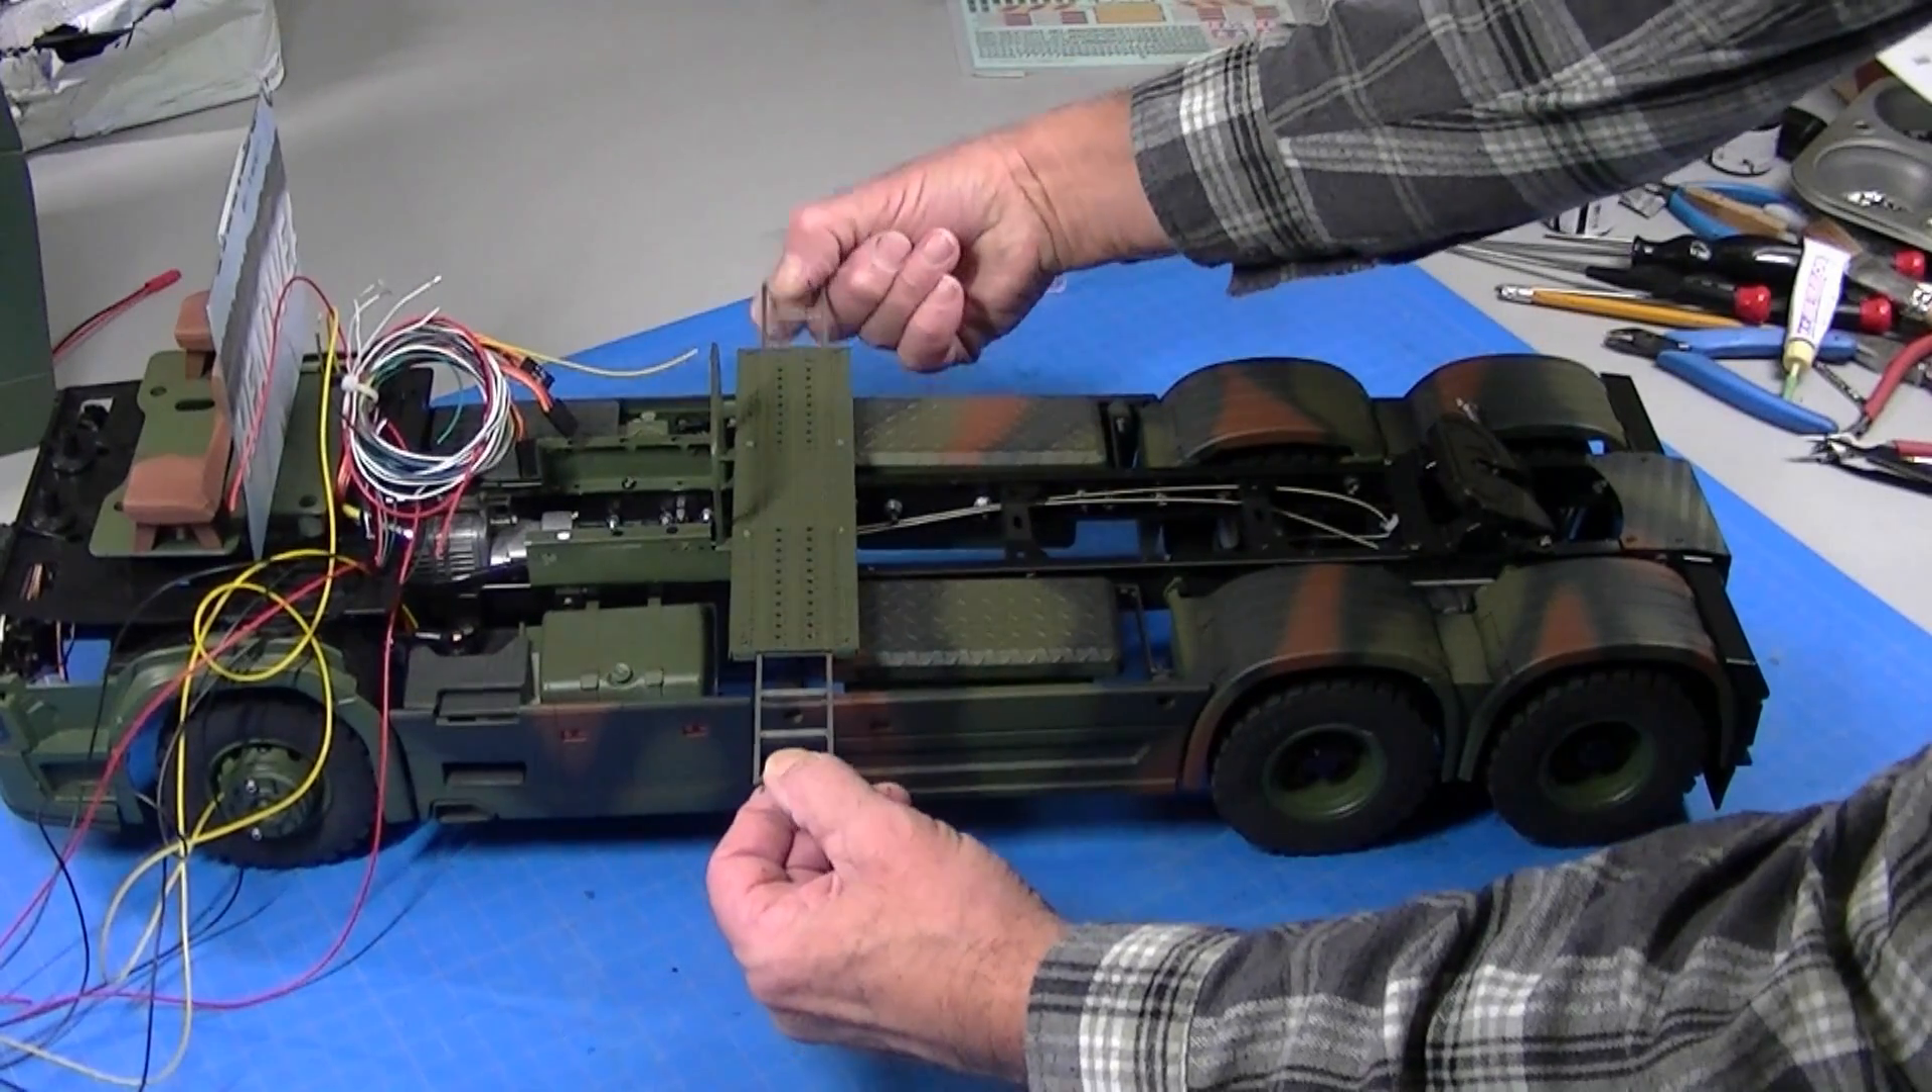I also installed this walkway with the slide out ladders.